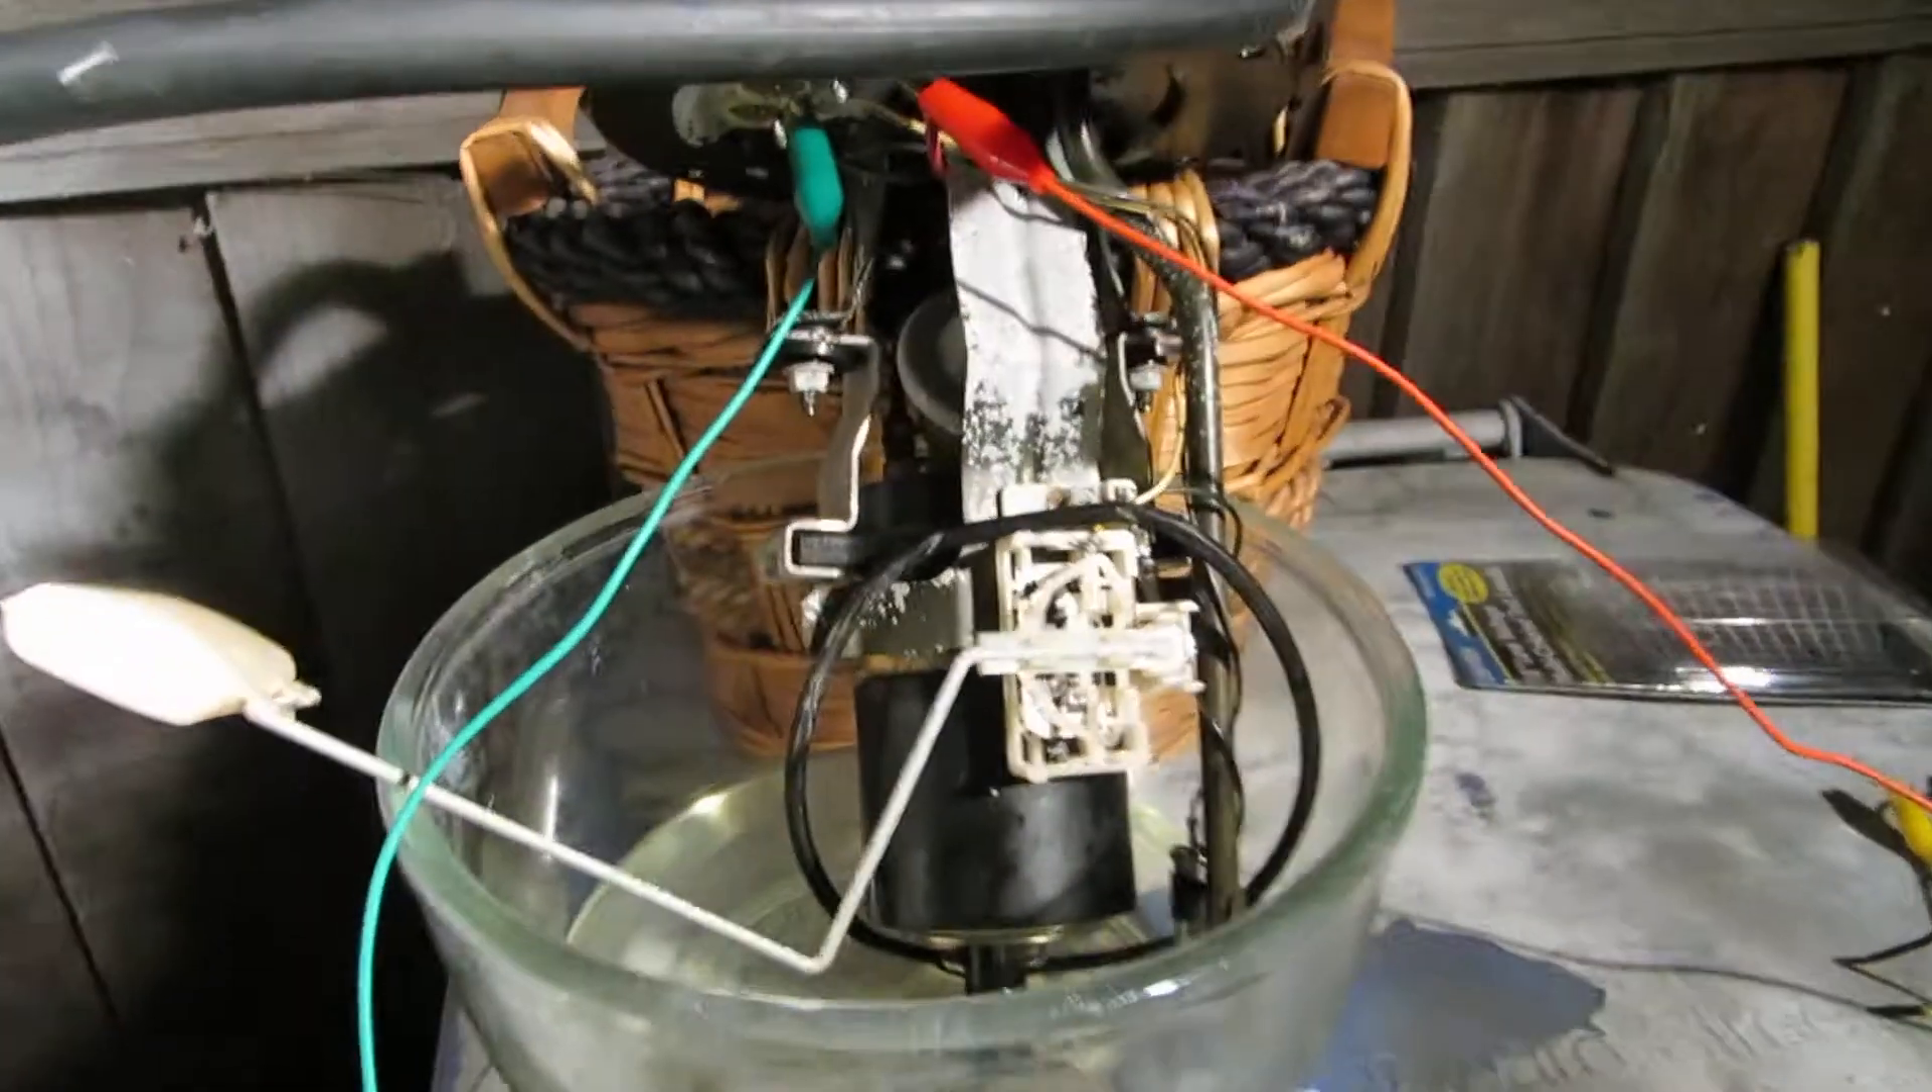So we have the fuel pump is out.